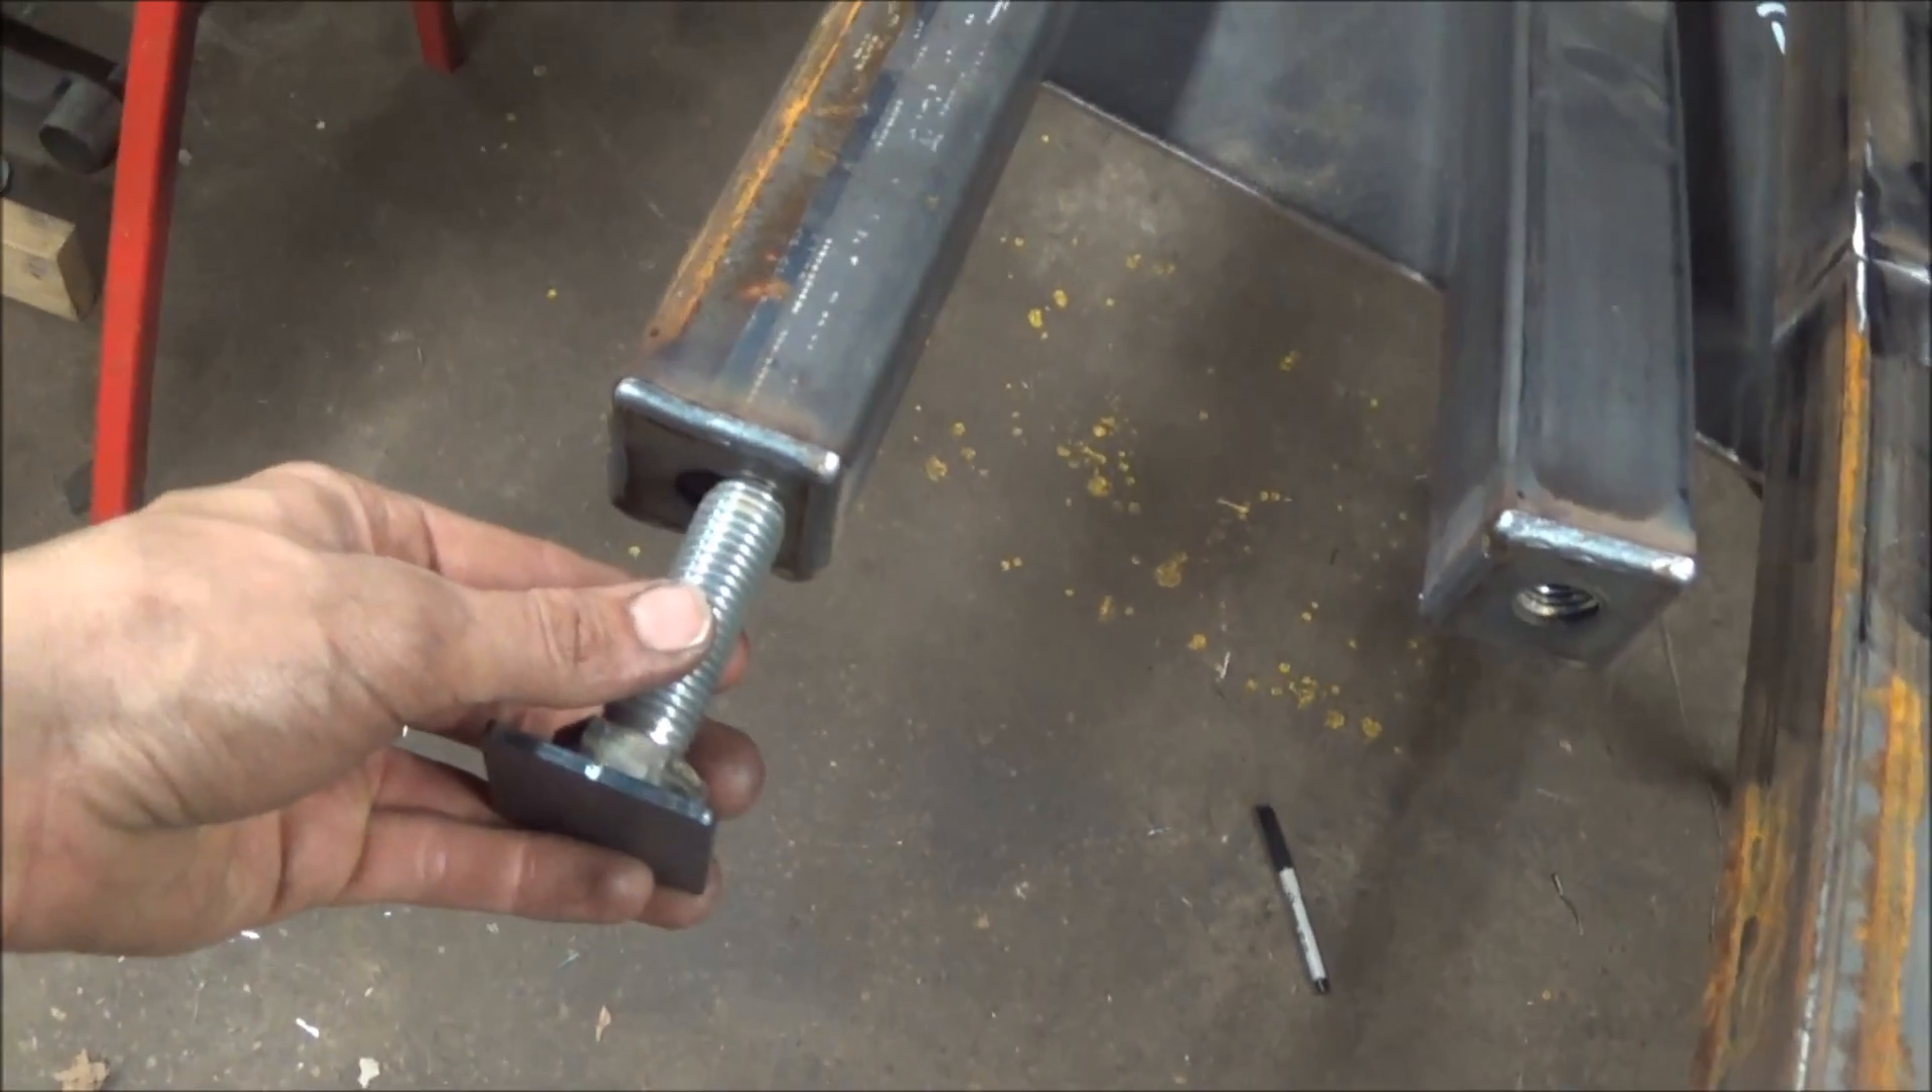Okay guys, so I've got my end caps put on my legs here for our adjusters, you know, to level the table out.